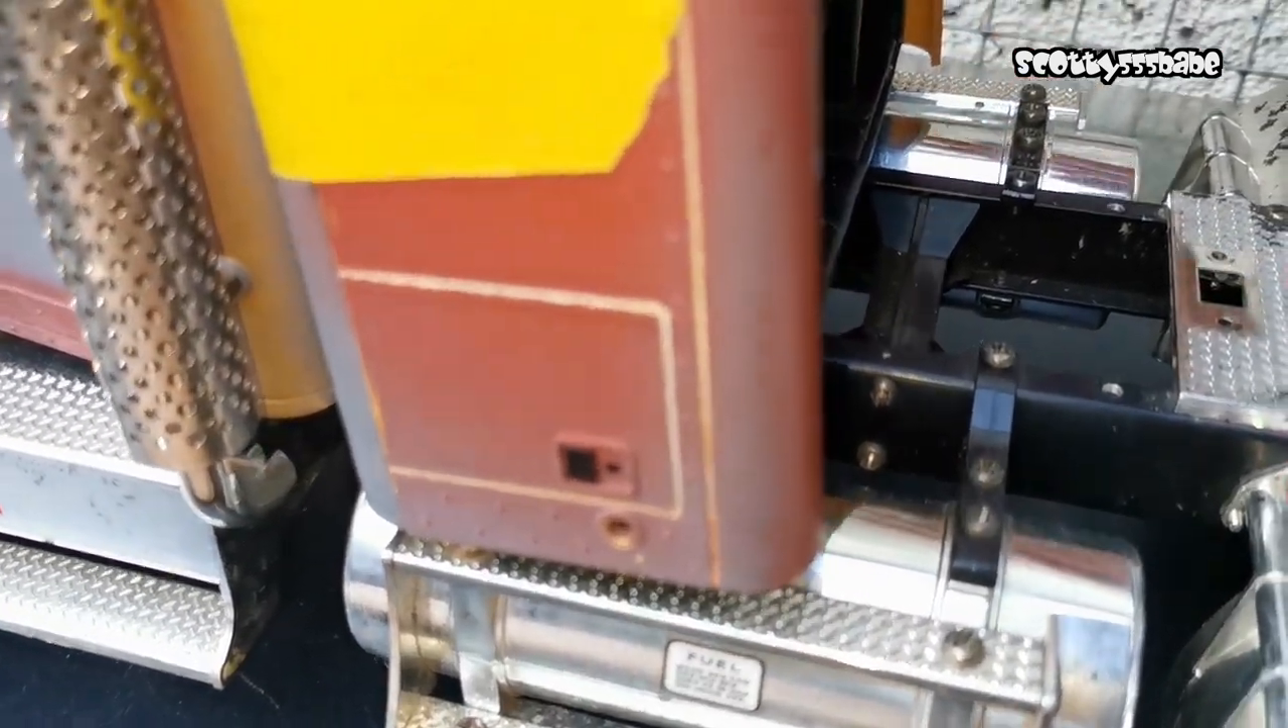I've just held the sleeper together with a bit of tape.